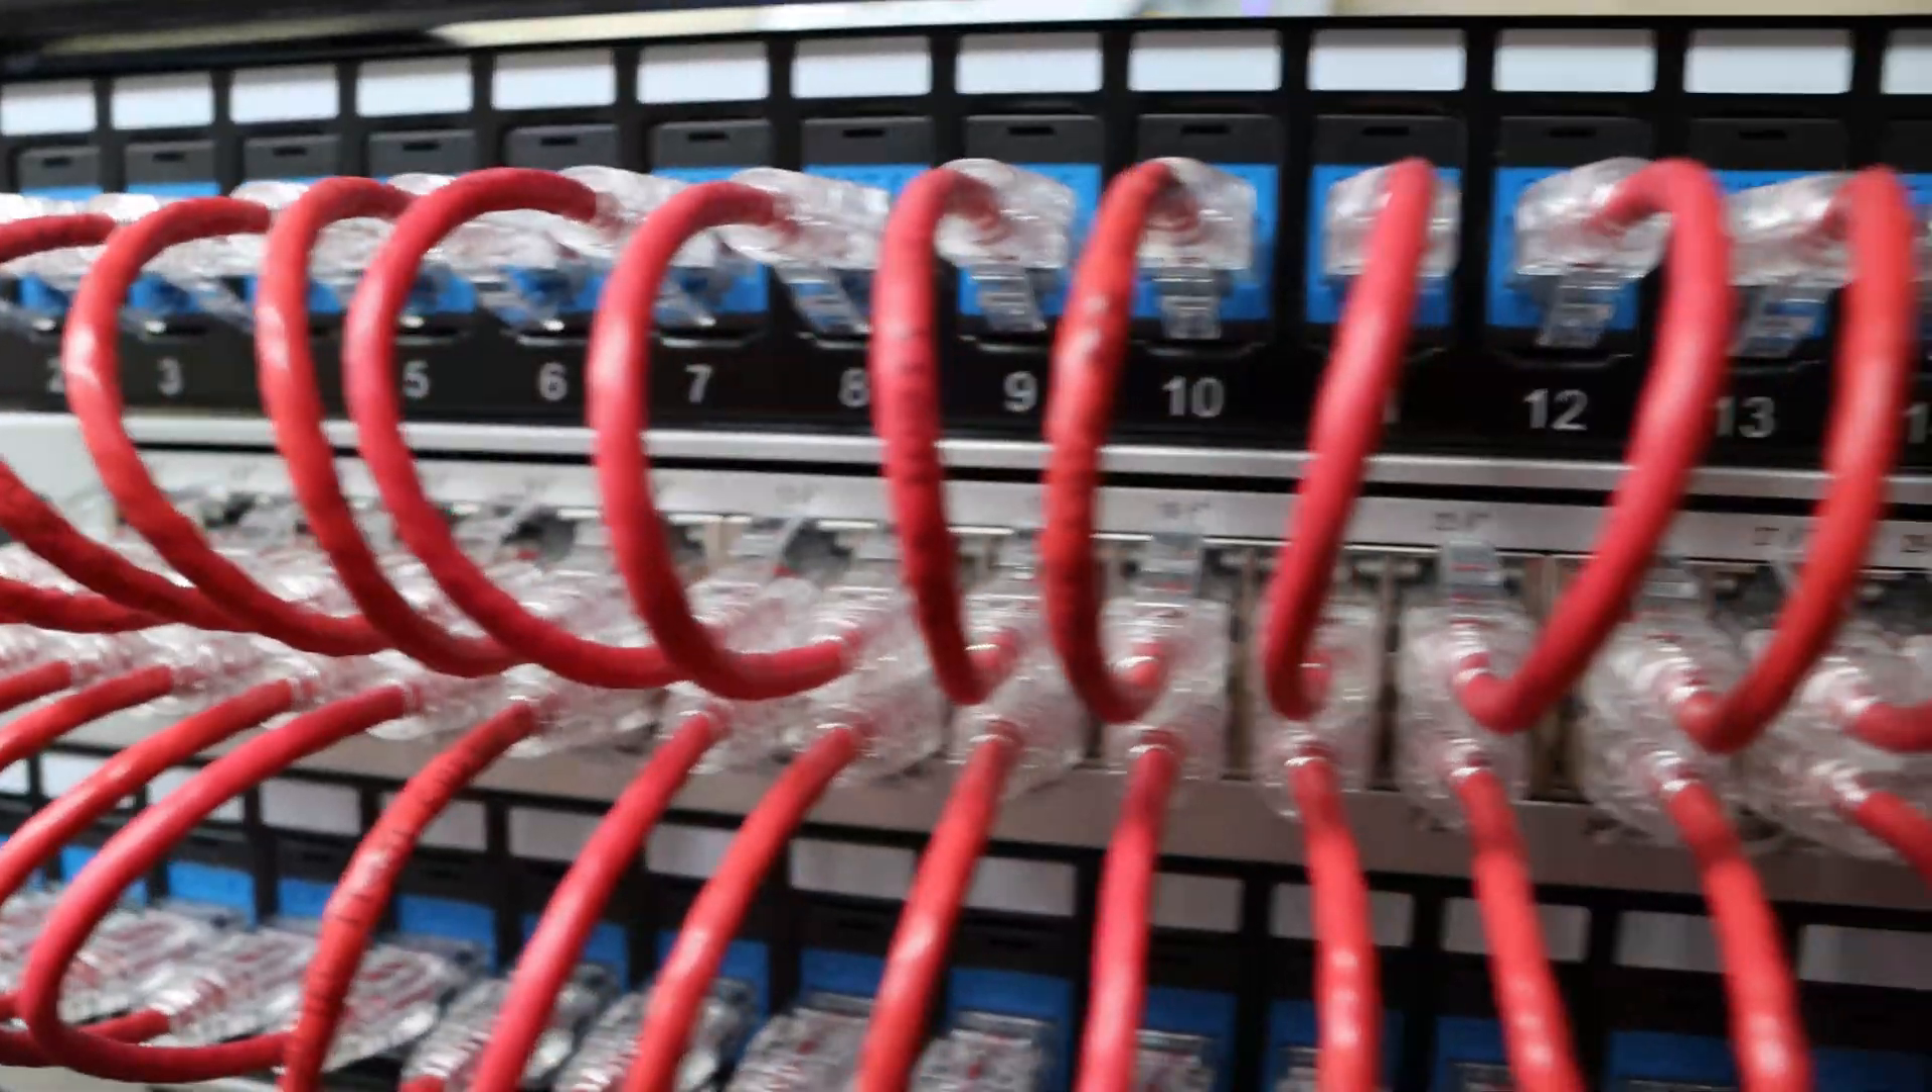All right, and now all of our ports are plugged into the switch.